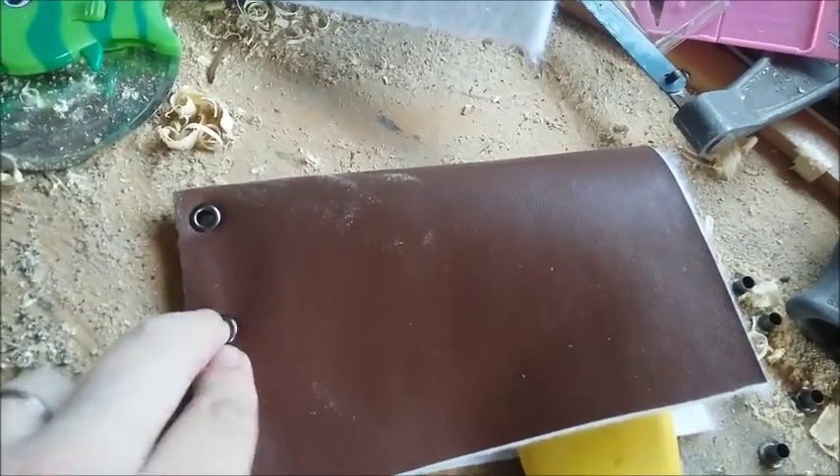And you can see I've started to put the eyelets in.